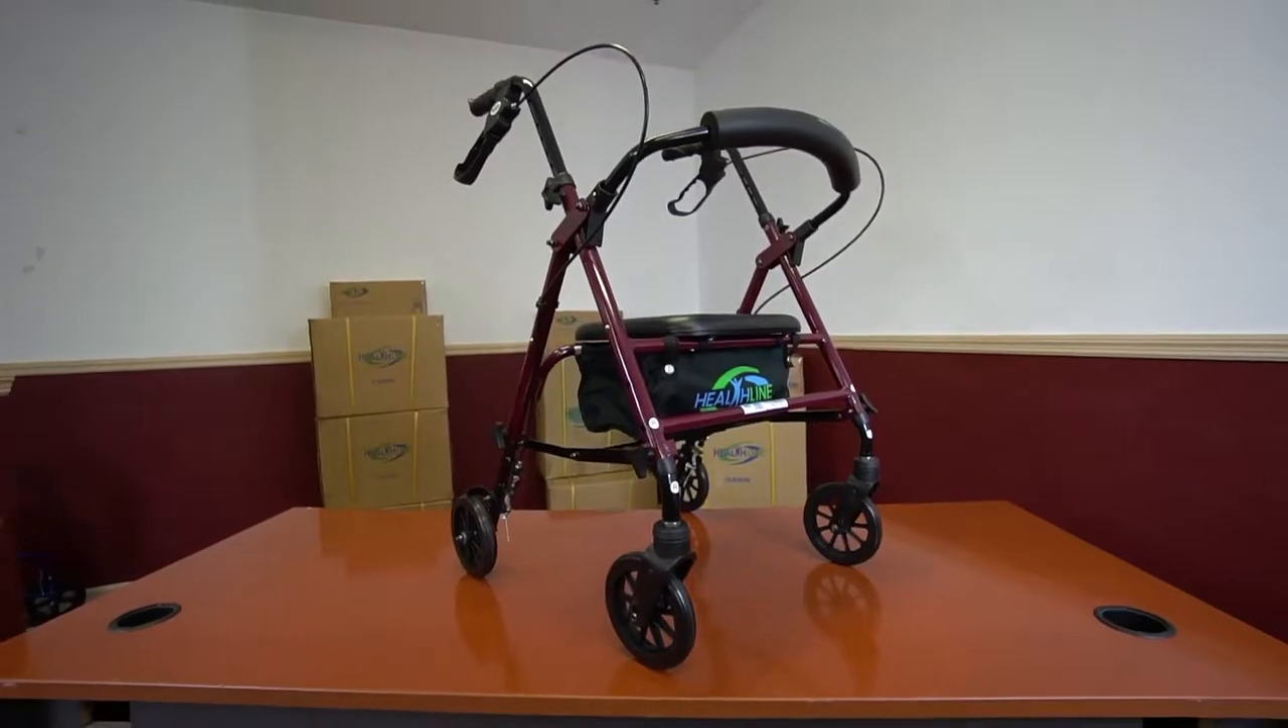Your super light aluminum rollator is now fully assembled.